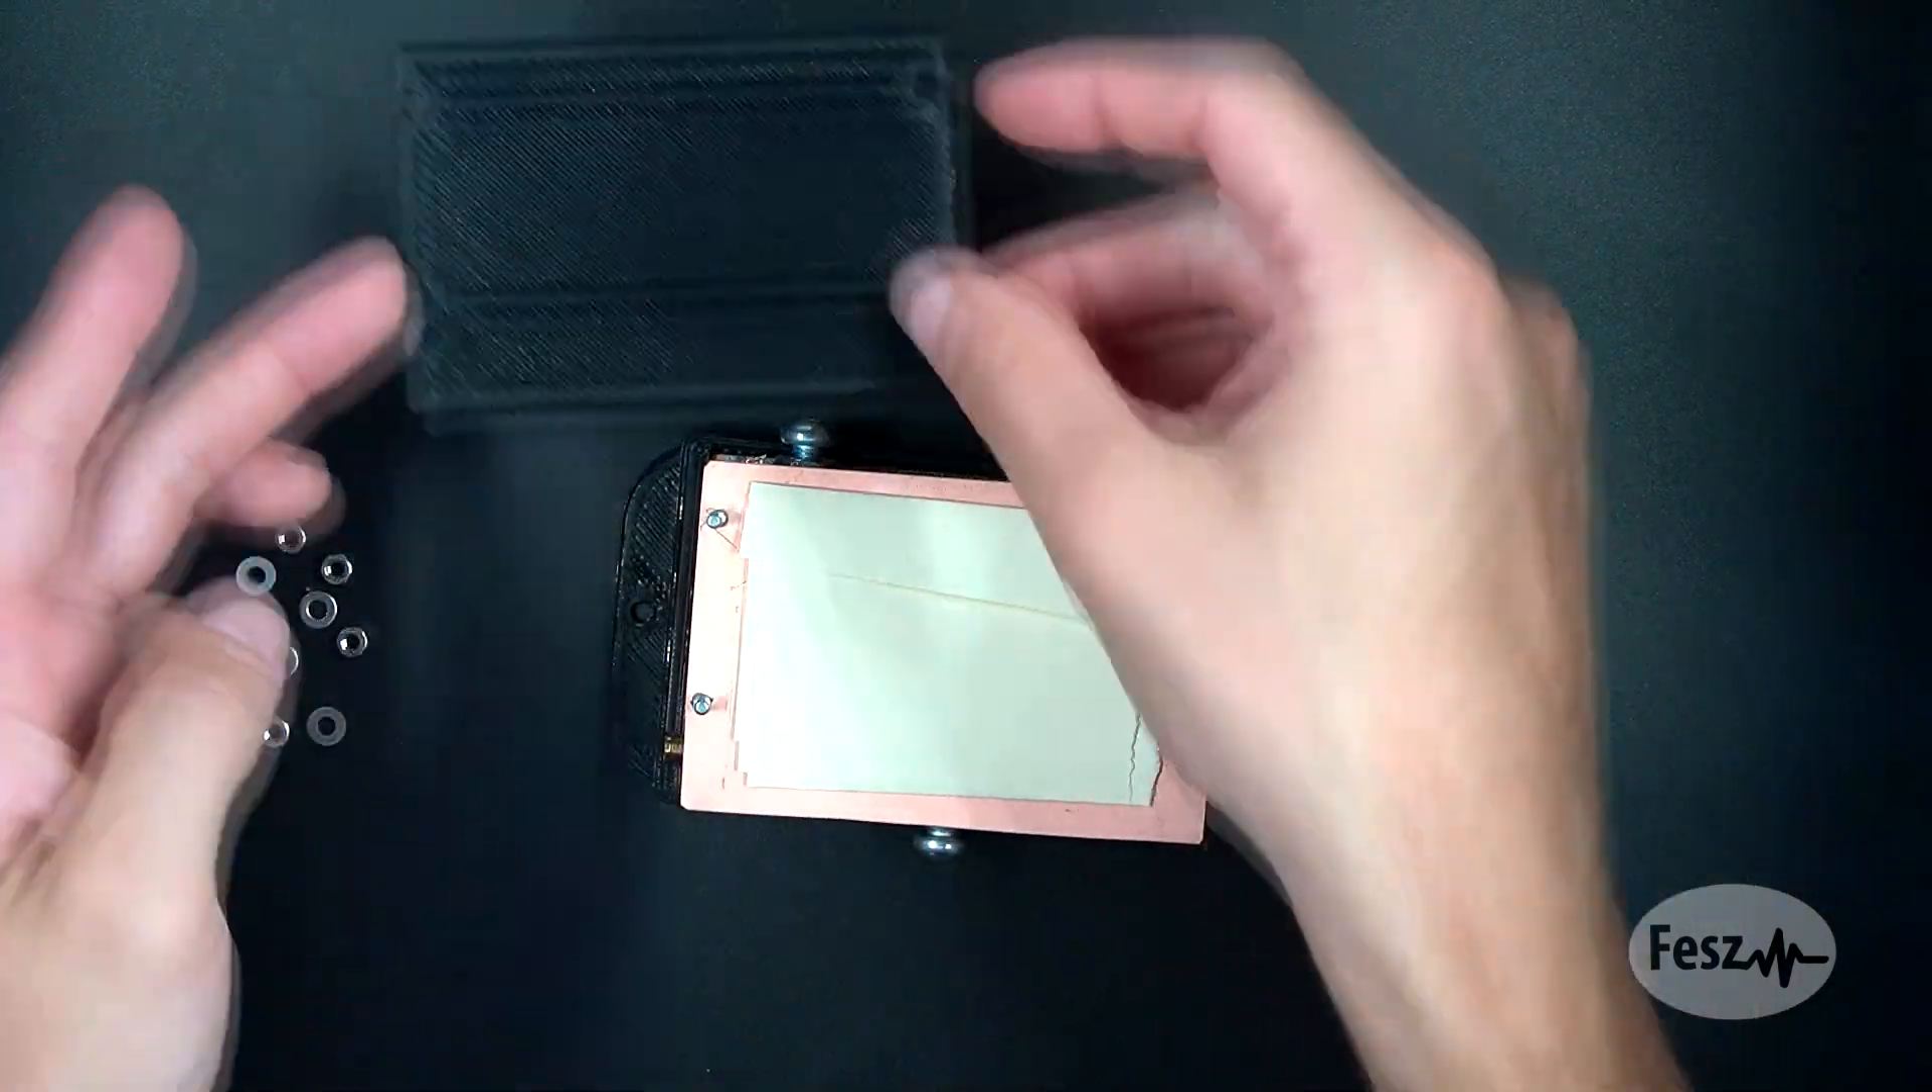So, to get everything into nice electrical contact, I also added in this piece of paper, onto which the final plastic lid is added.